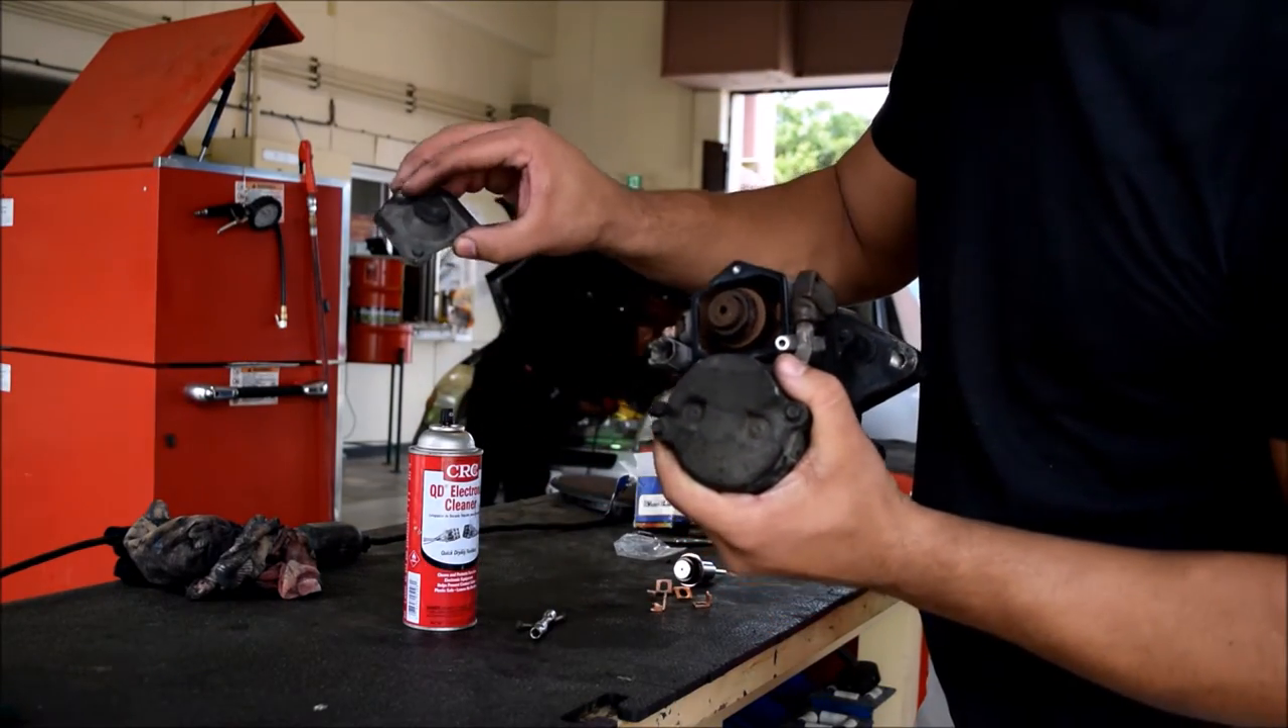So, we've got the cover for the solenoid off.